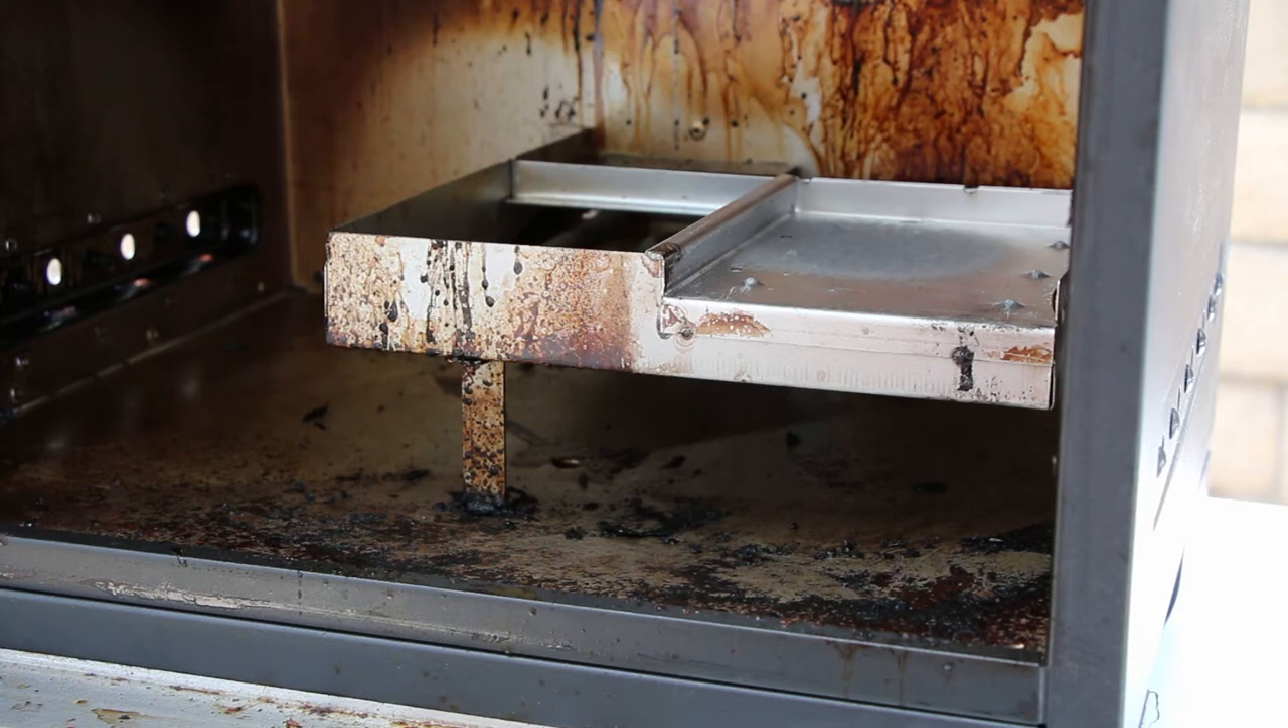All right, I have the heating element cover reinstalled.